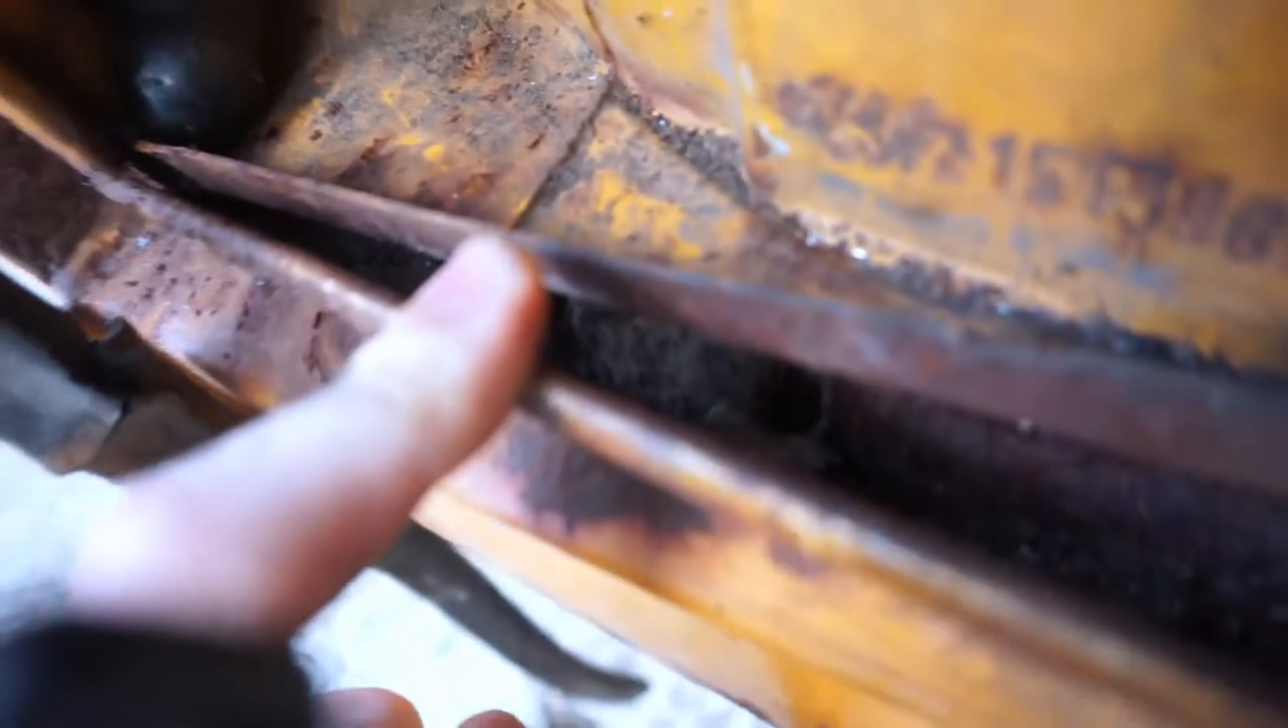You can see there's a huge gap in here.